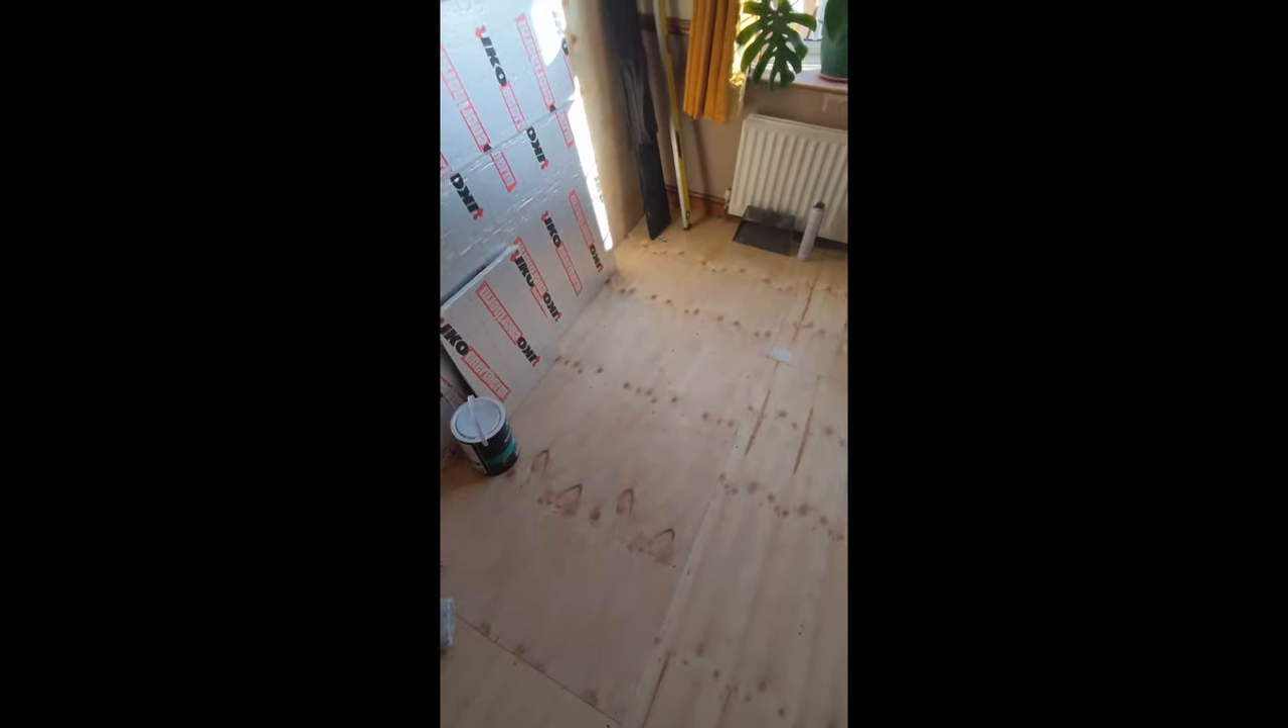Yeah, the living room, it's all been boarded now.